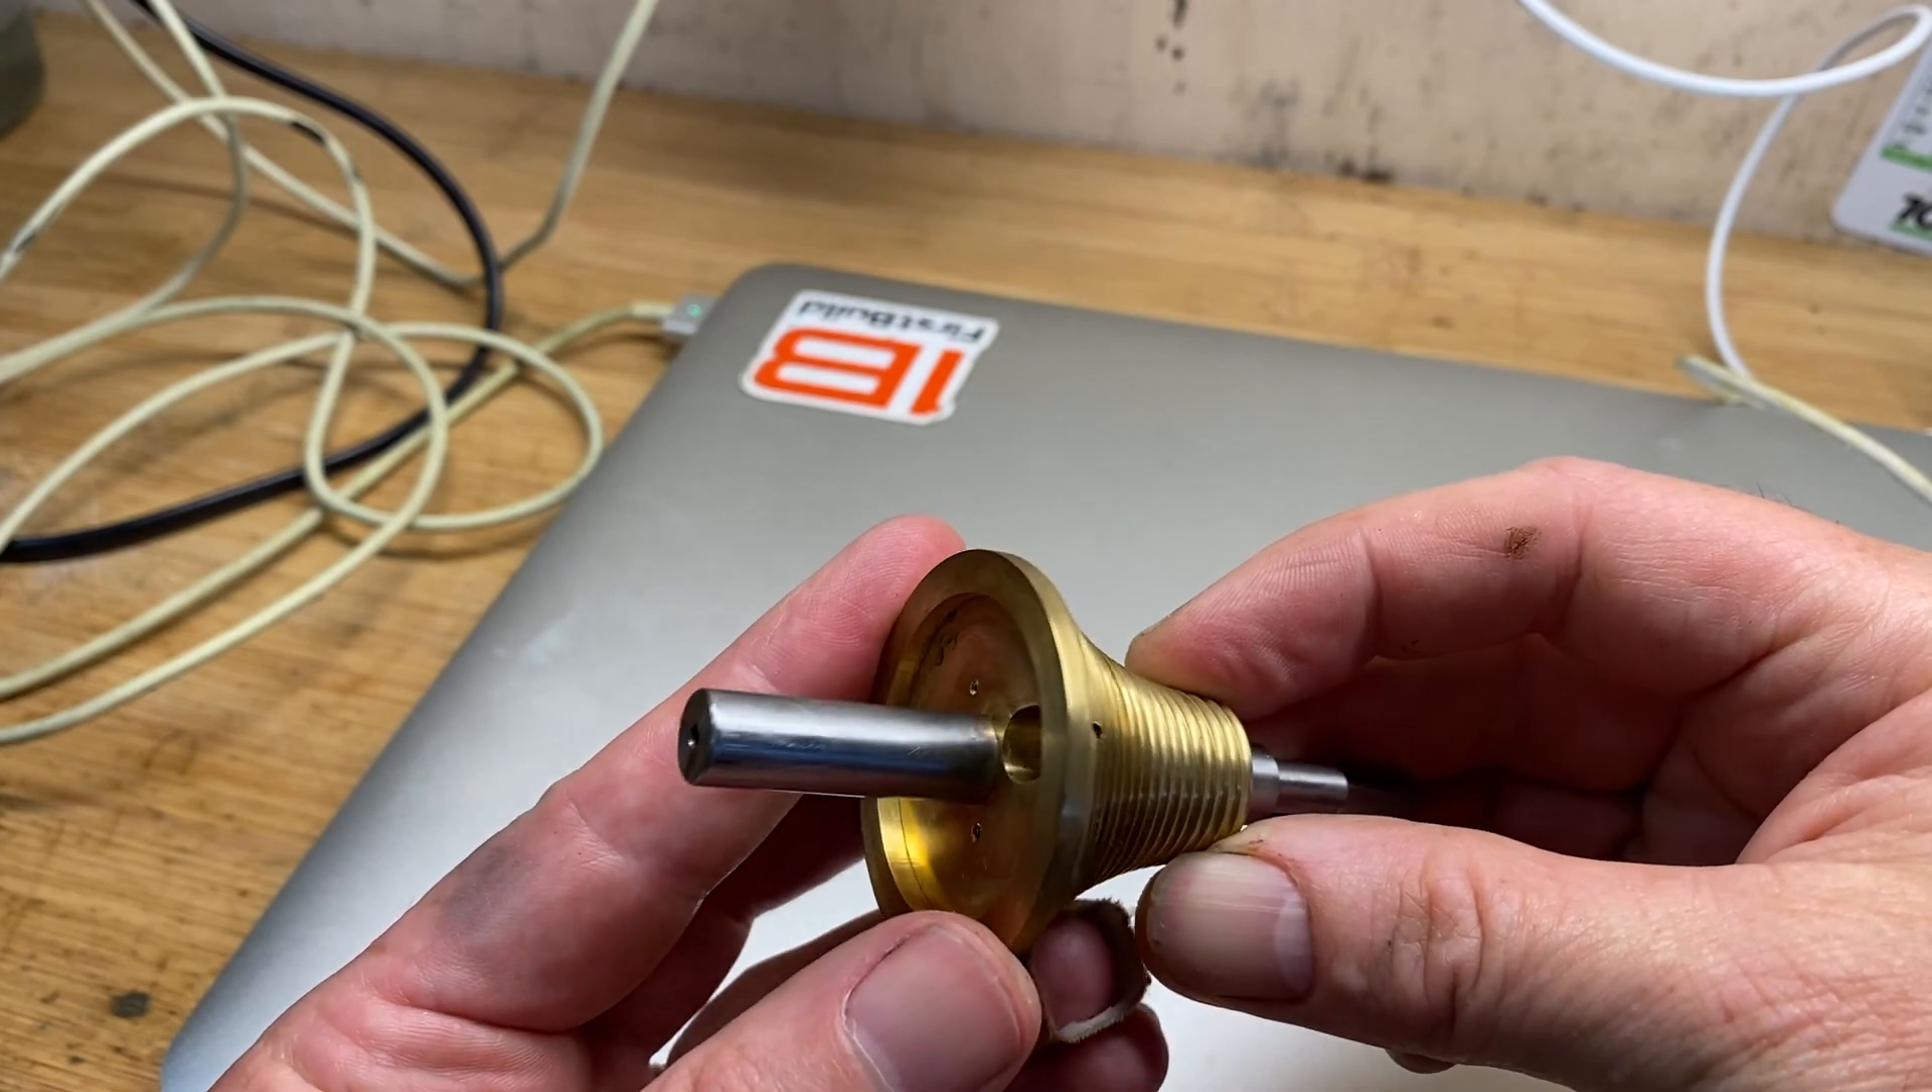And this is the end product. You can see I've got the shaft in there. That shaft is just Loctited.